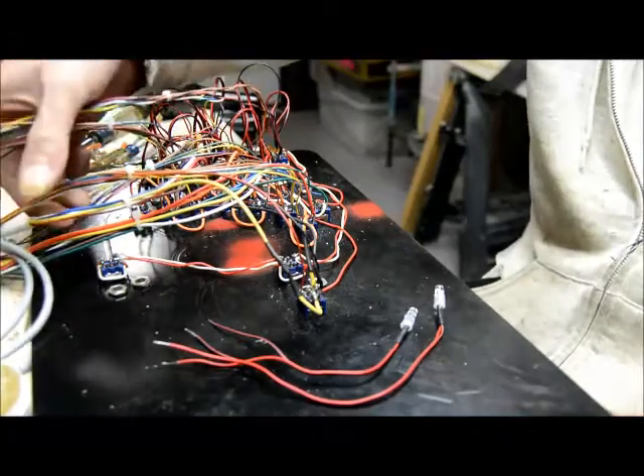I've got all kinds of wires coming in and out of here that still need to be connected up.